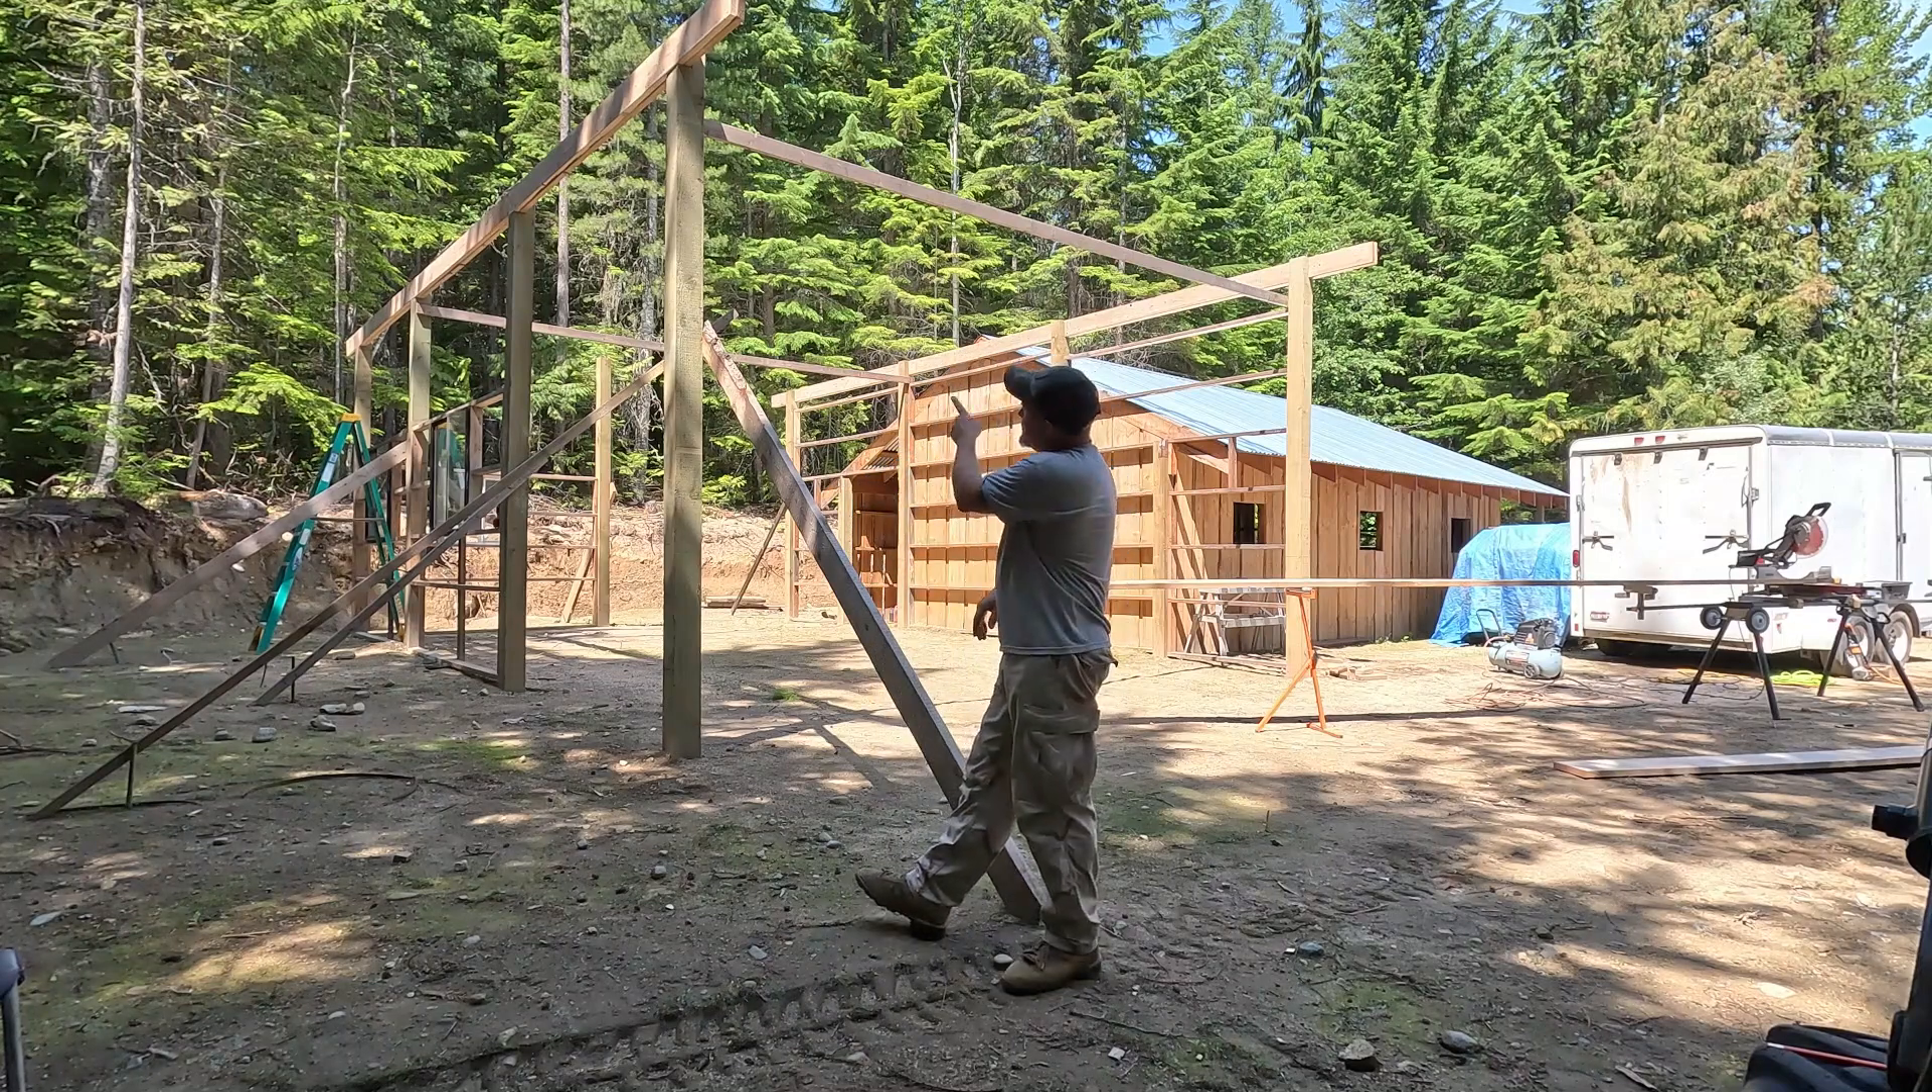We connected all the posts together up here with beams that go all the way across on both sides so that we have something to set our rafters on.